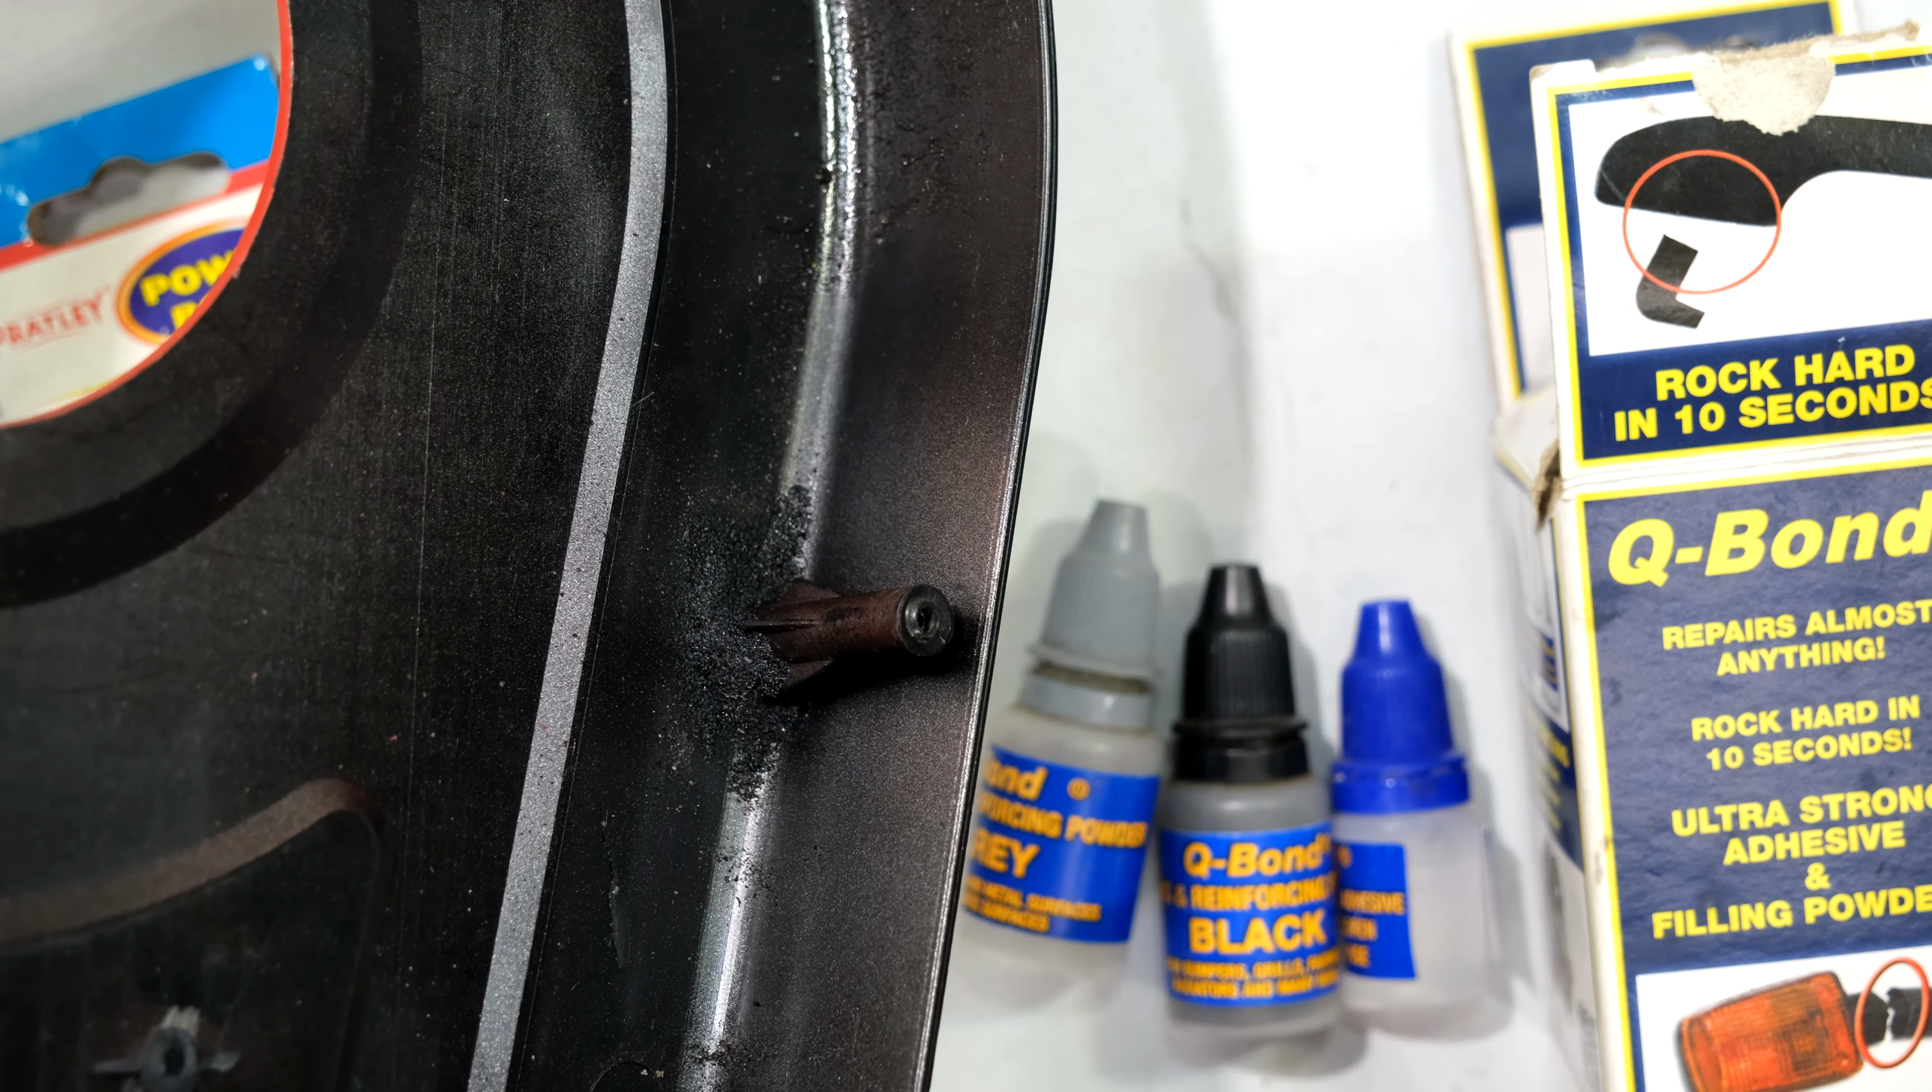So this post now is in place.